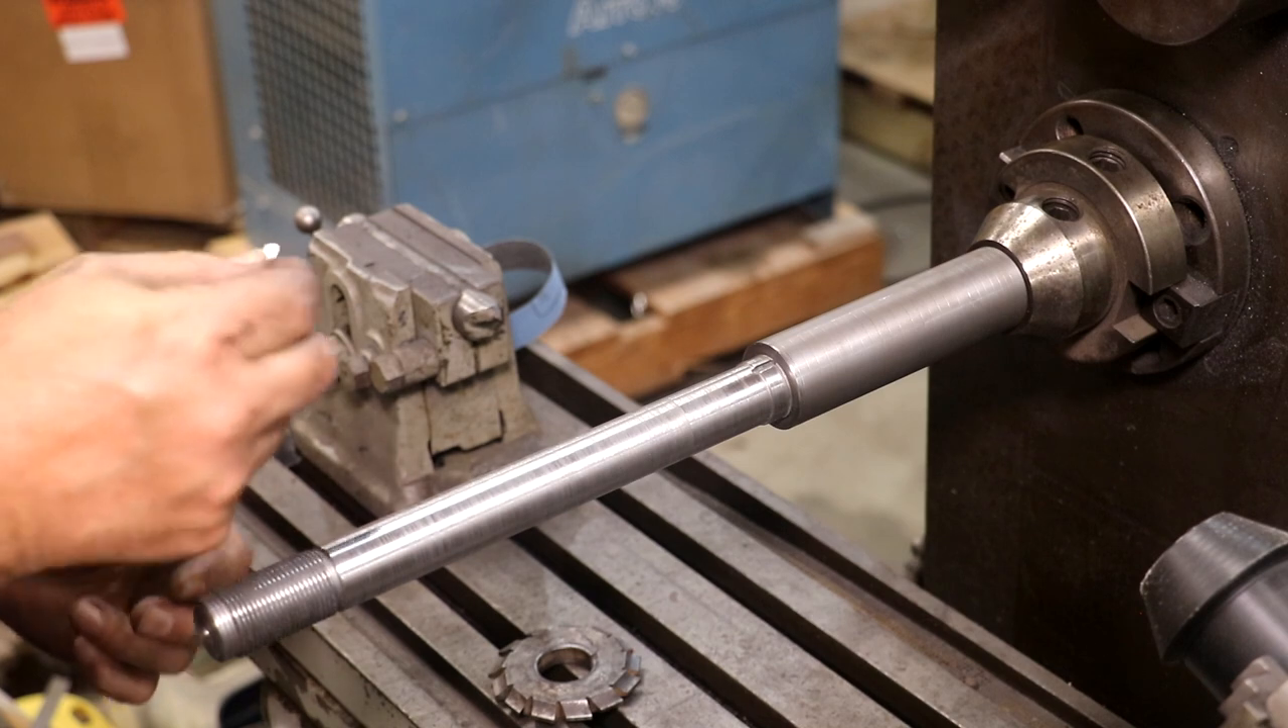Now we've got the arbor installed.